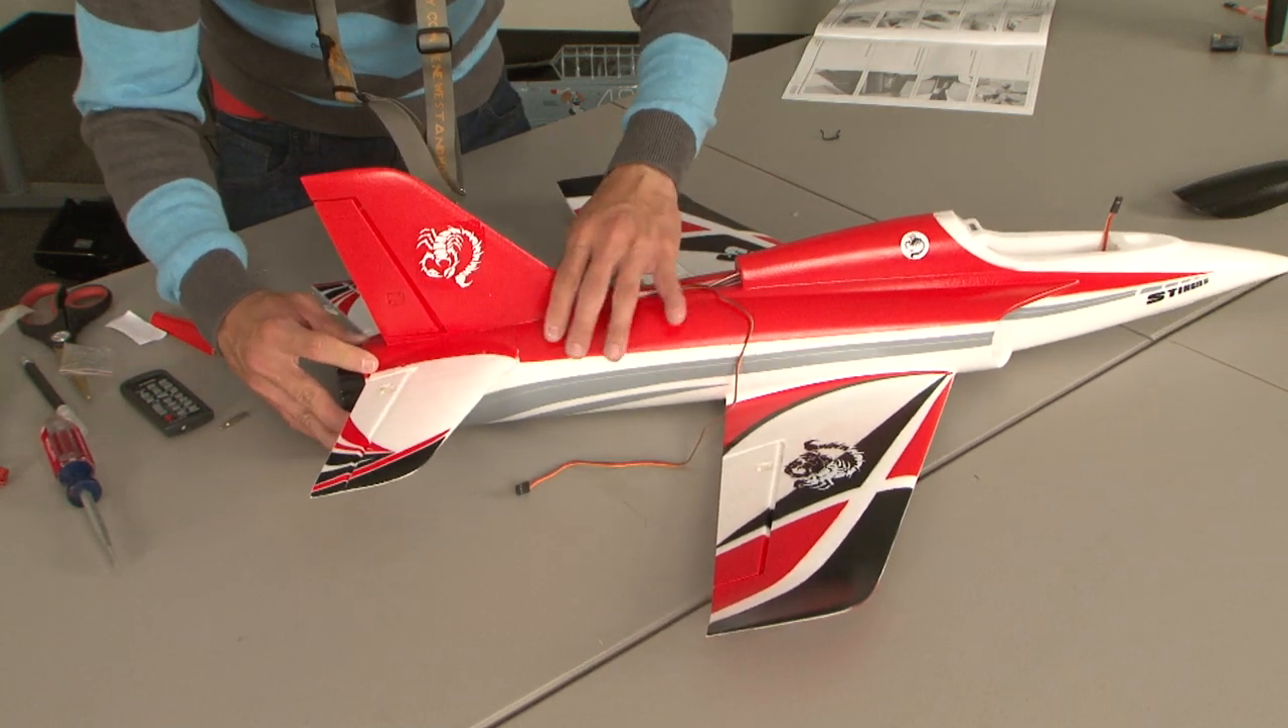And then tuck the back right into position. And it is down. Just like that your tail section is on.